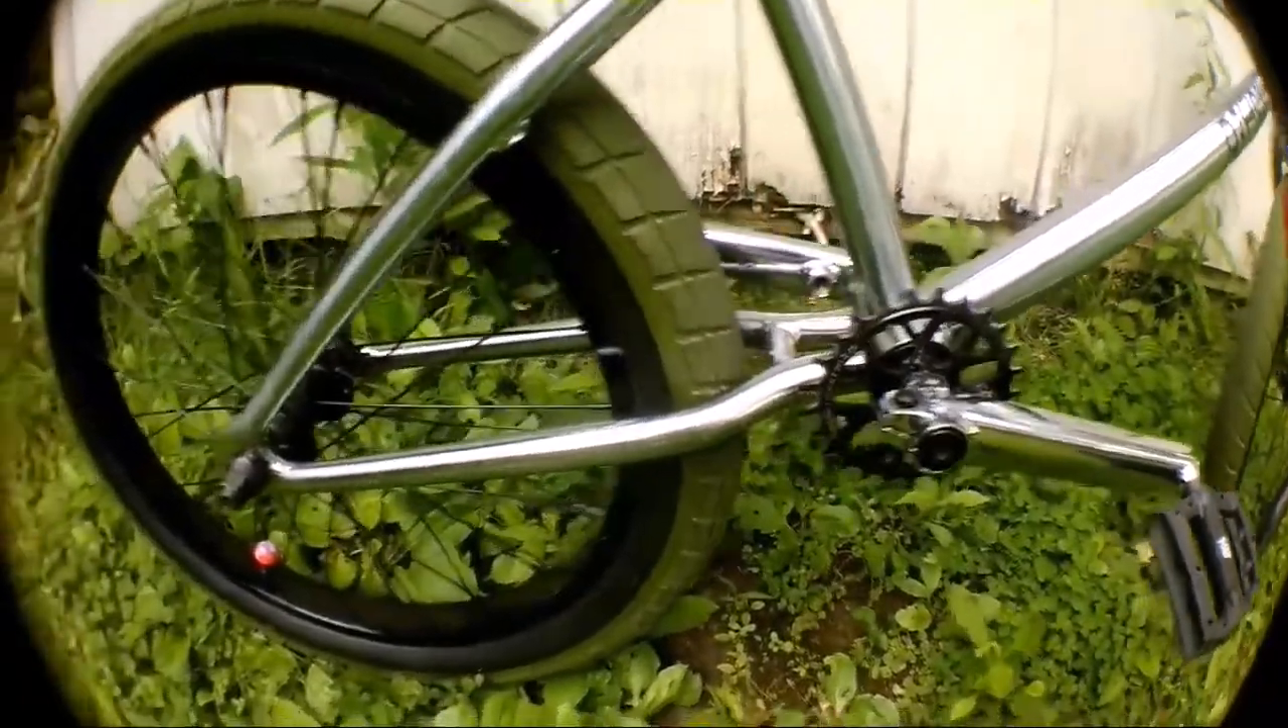I still have to get my chain on.